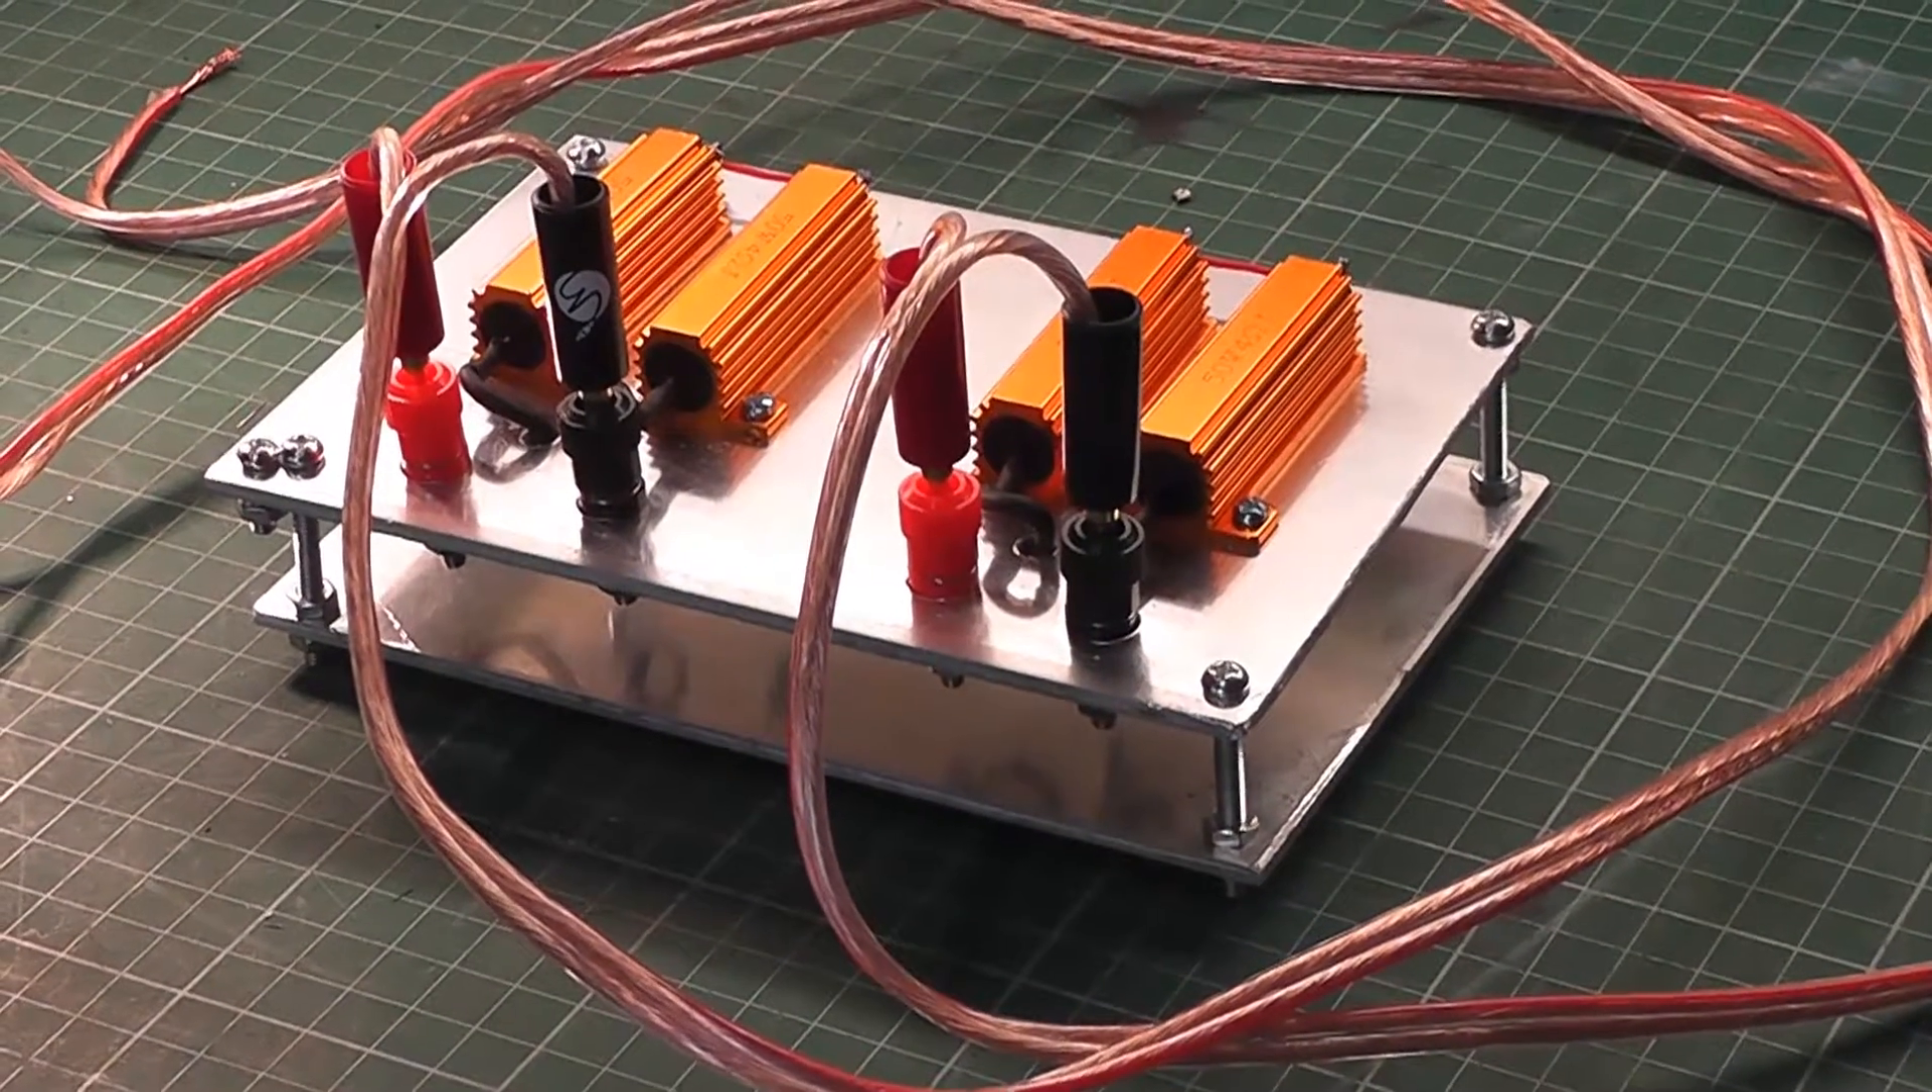Well, after a couple of hours' hard work, here is the assembled unit. As you can see, I've mounted the four resistors on top of the heatsink.